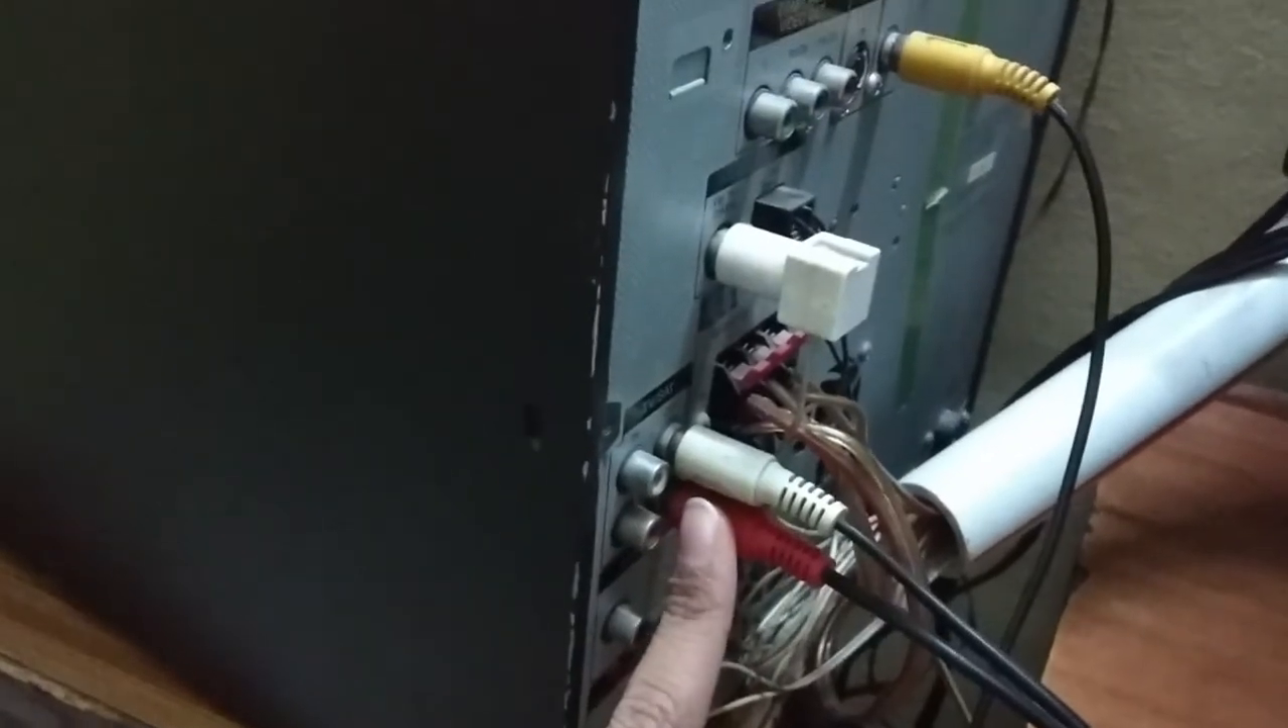तो अब देख सकते हो यह यहाँ पर लग चुके audio के दो cables और एक video की cable।